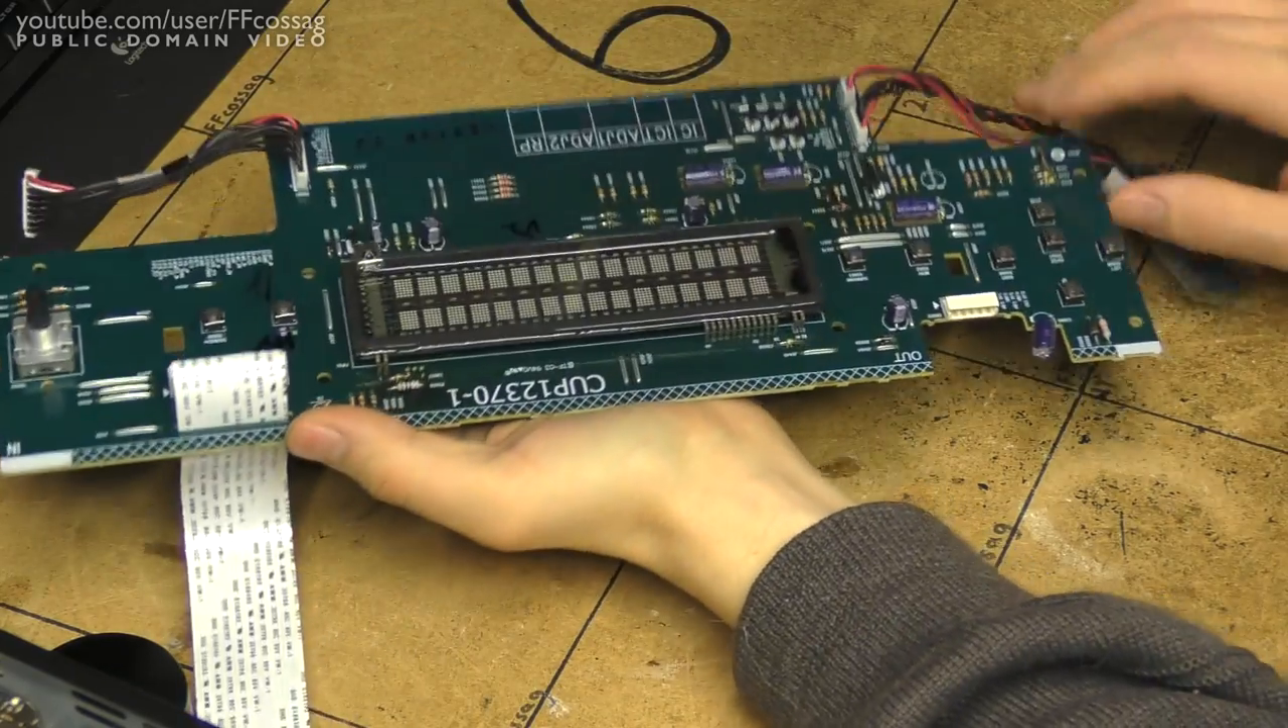All right I've now taken out the front panel board and sadly that is somewhat inconclusive because the other side of the board has no real components on it.